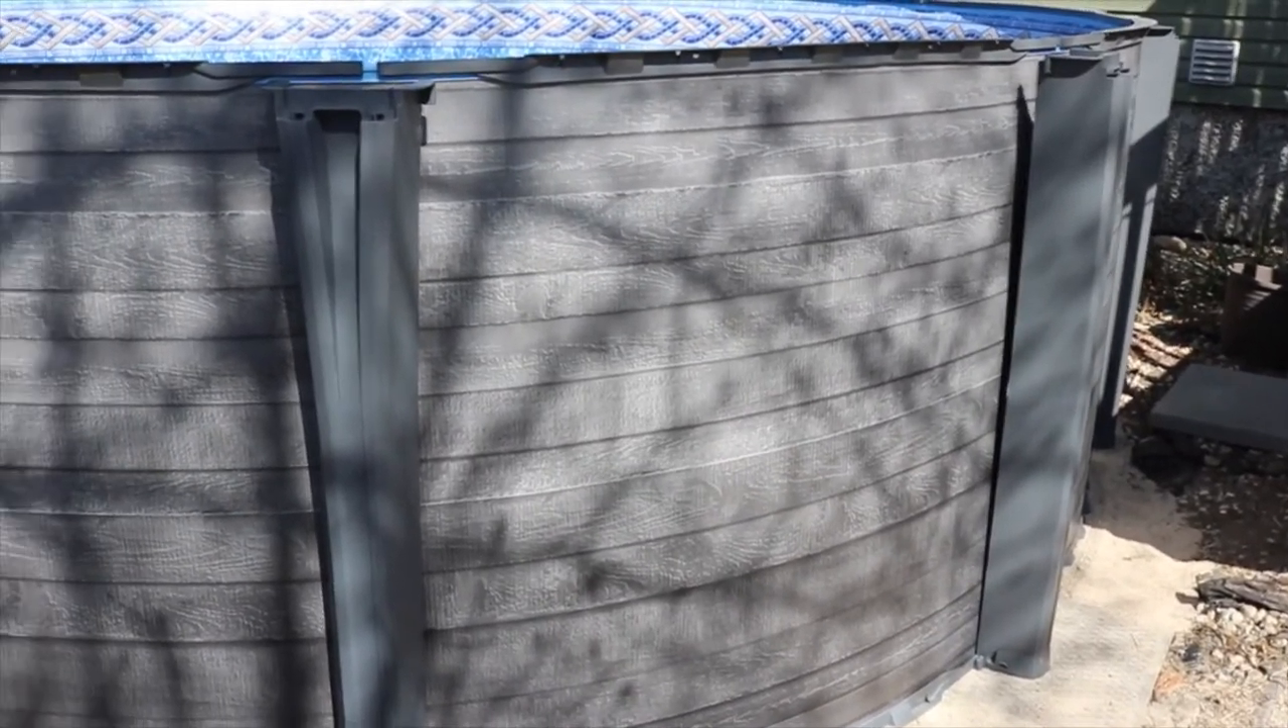Okay, you see we just snapped those posts in with the rim around the top now.